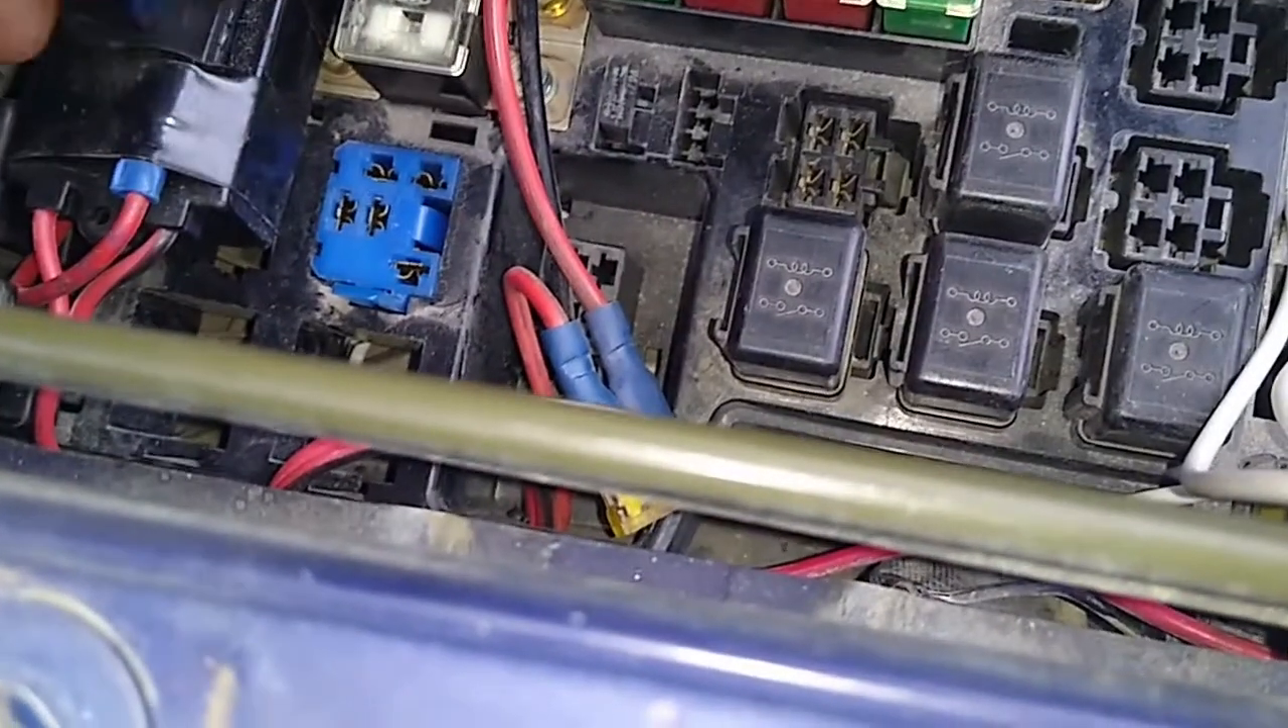If we have a look in our little fuse box here where the blue relay hides, I've actually got the relay pulled out and if we momentarily plug it in, it's all going to go ballistic.